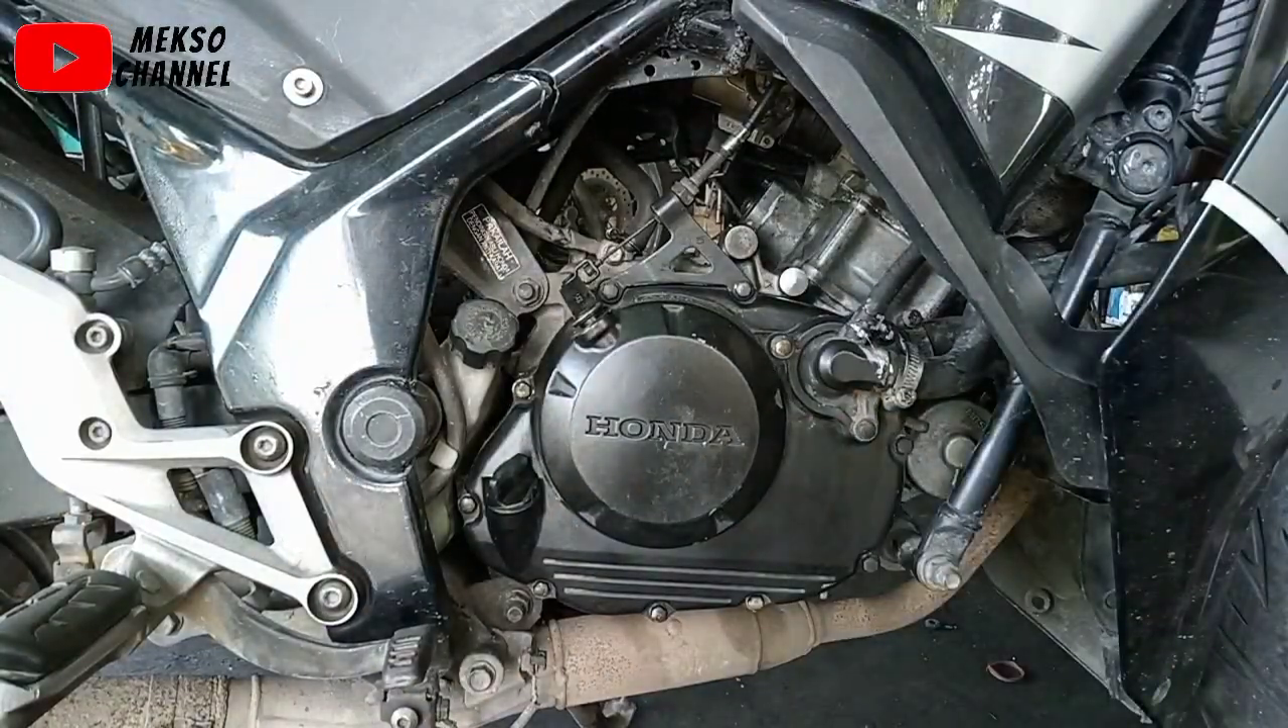Oke kondisi mesinnya sudah terpasang kembali mas bro.